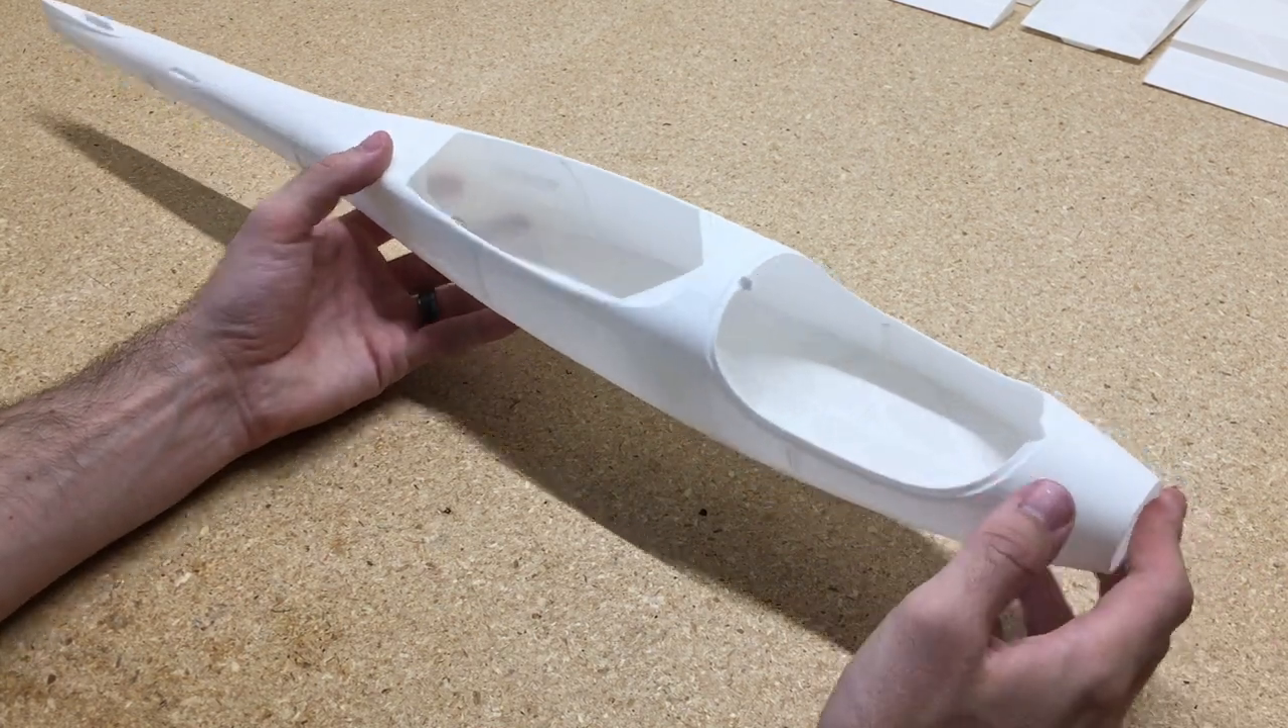Okay, and then we have the nose piece glued on there, so the entire fuselage is all glued together and looks pretty good.